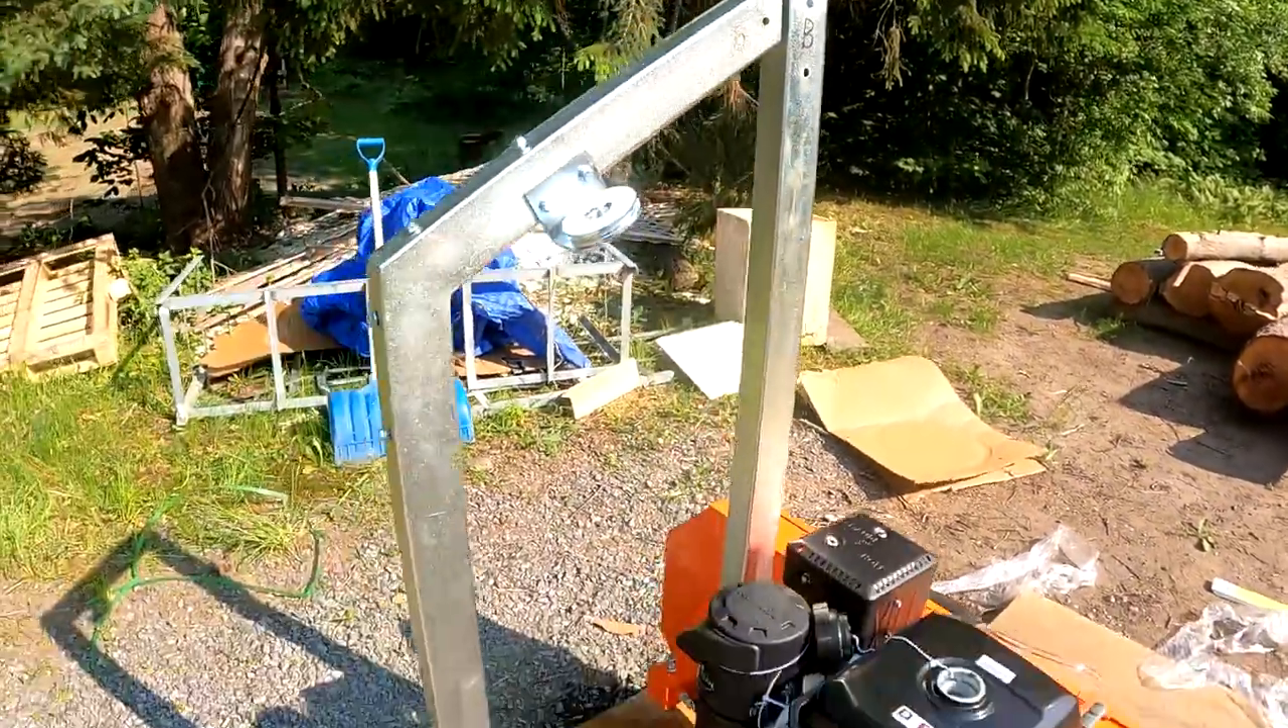And we got the pulley on the inside. That's what it's looking like so far.